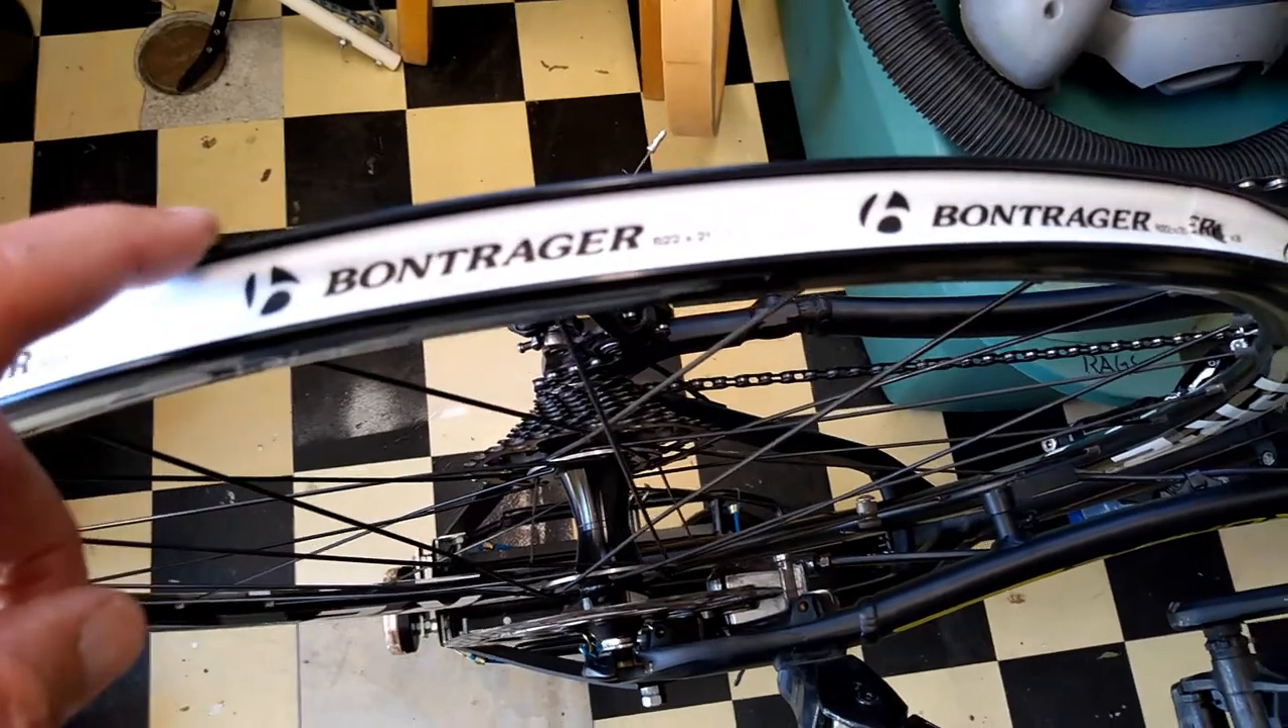So, all of the holes are now nicely covered all the way from edge to edge.